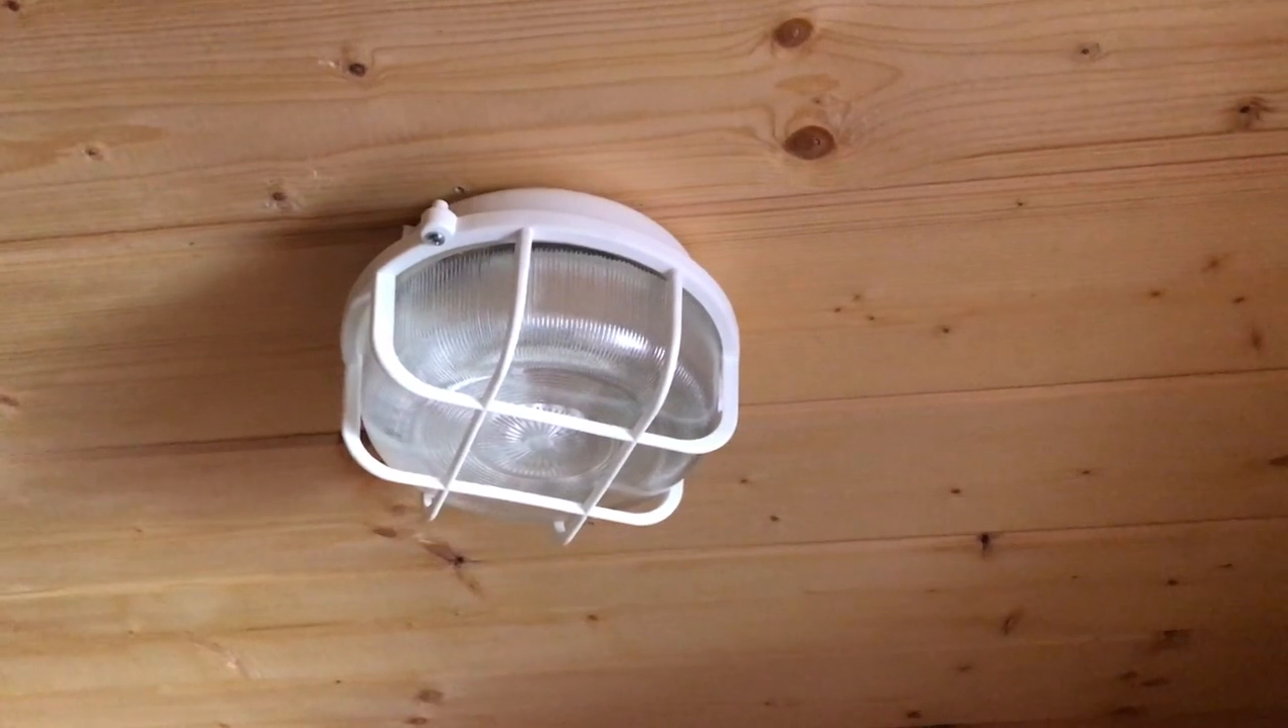Donc pour avoir la distance de 2m25, j'ai installé le plafonnier directement au plafond.